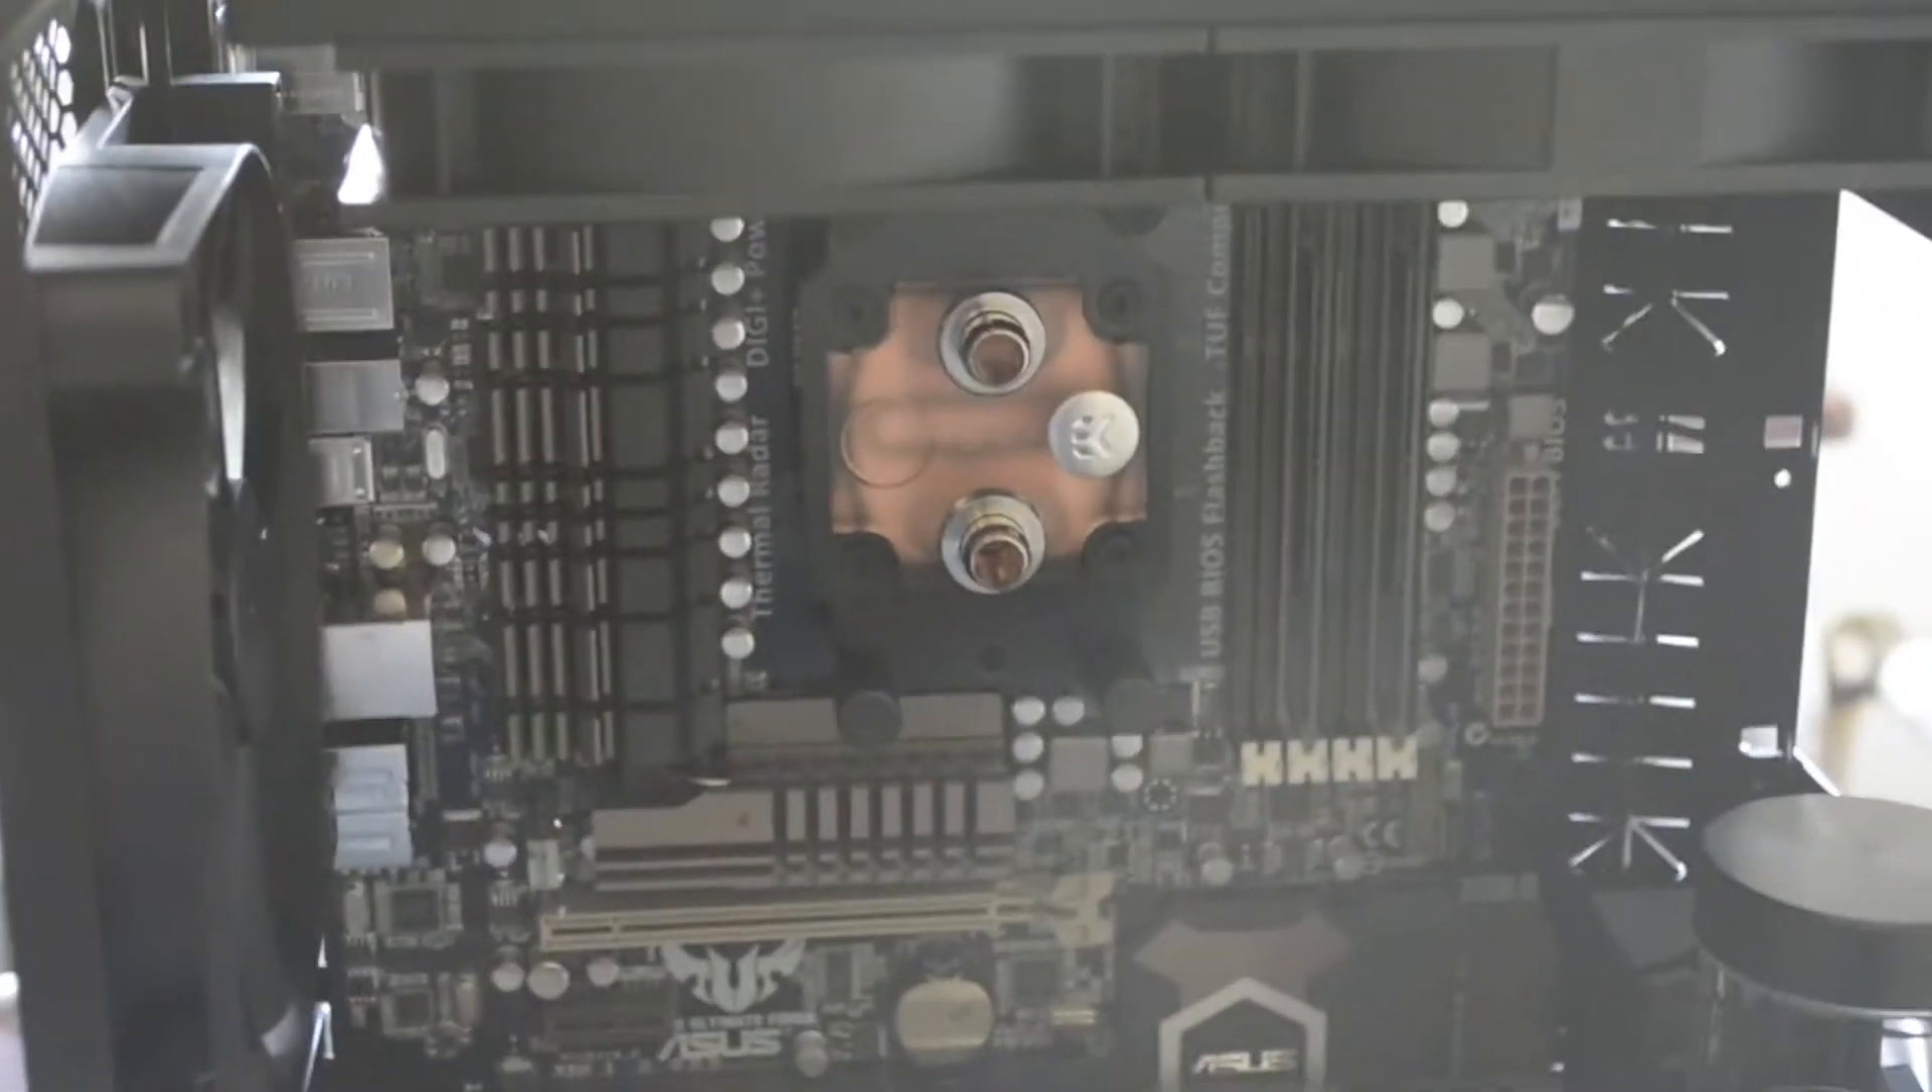You can see we got the water block in, it was a bit of a struggle with the plate.